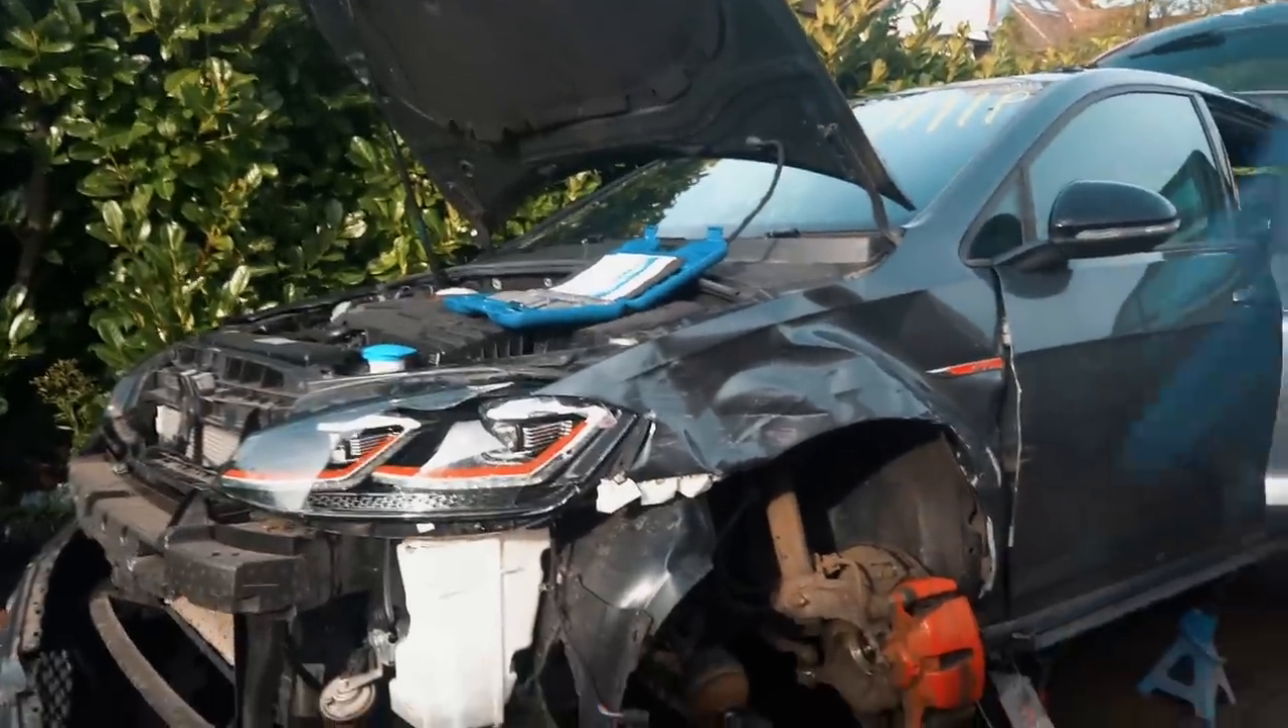But anyway, as you can see, we went ahead and got the bumper off.